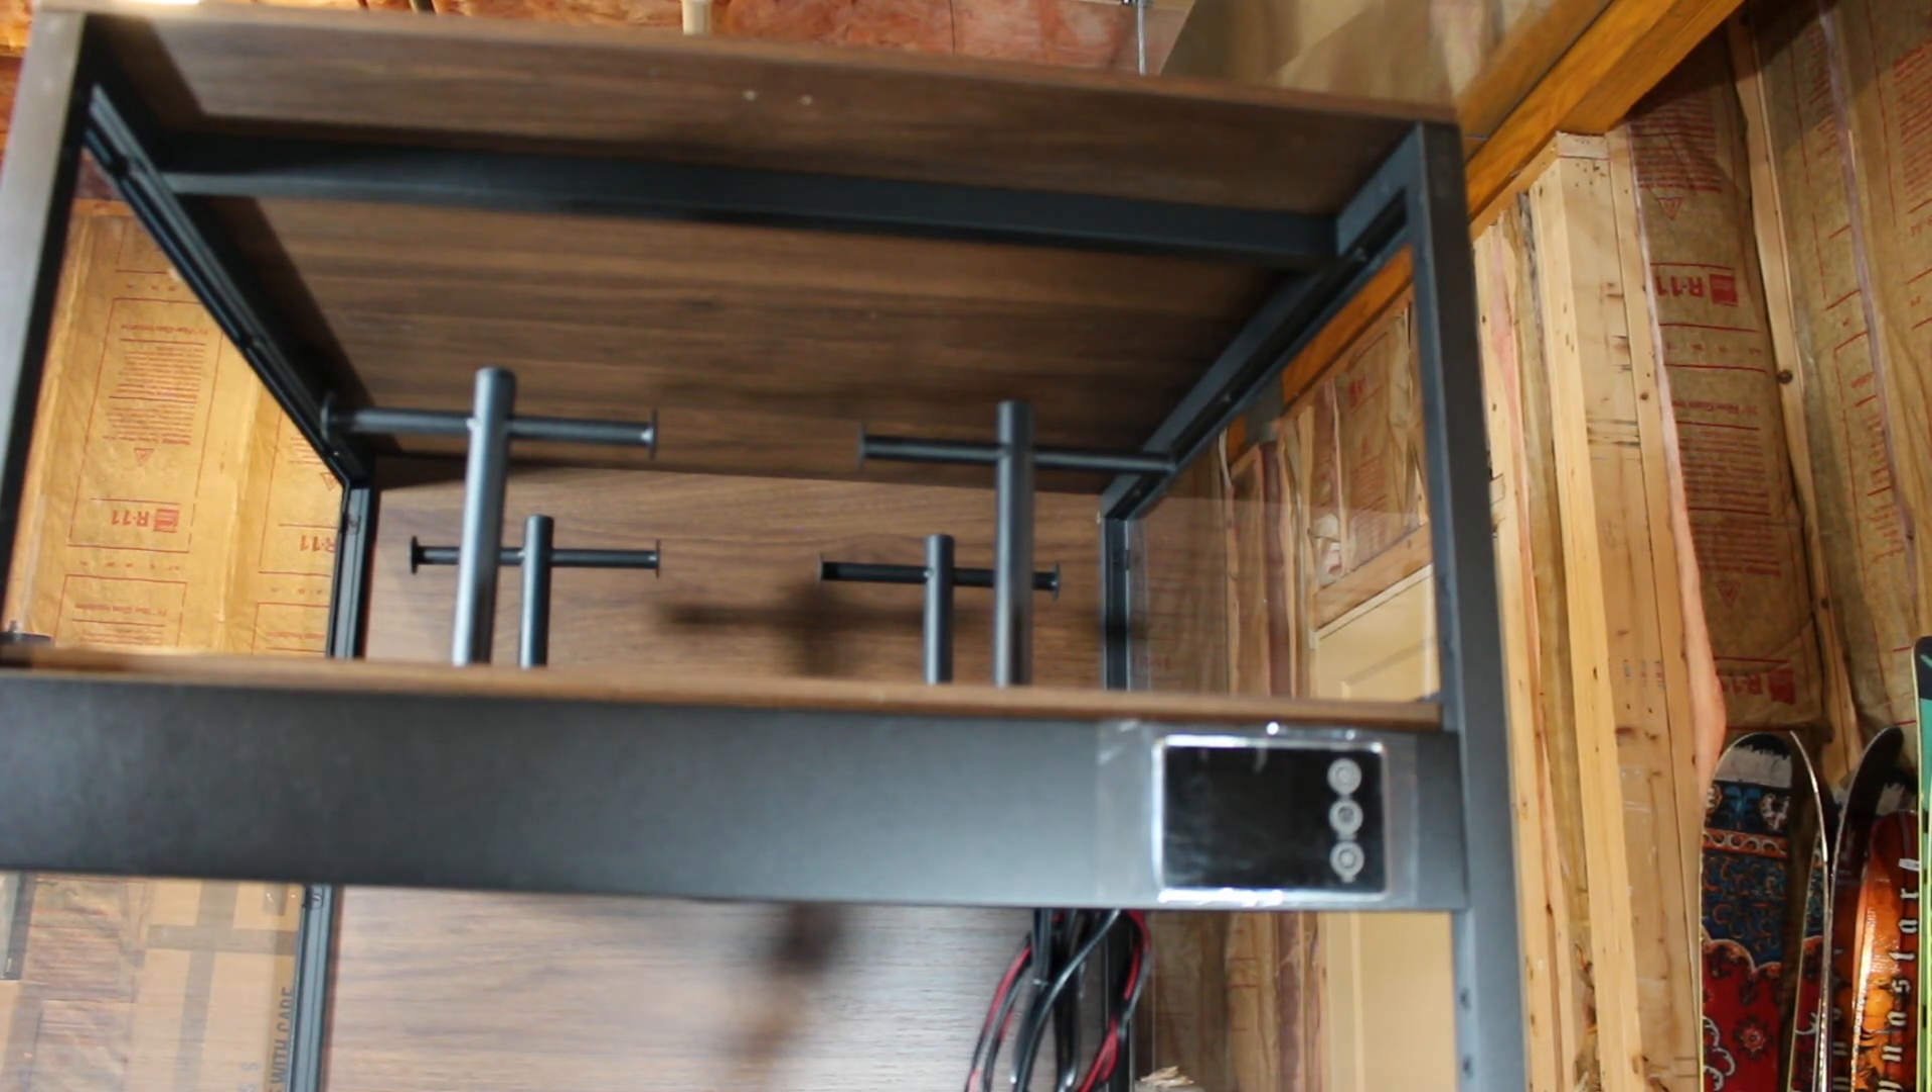Here you can see I've attached the spool holders up above.